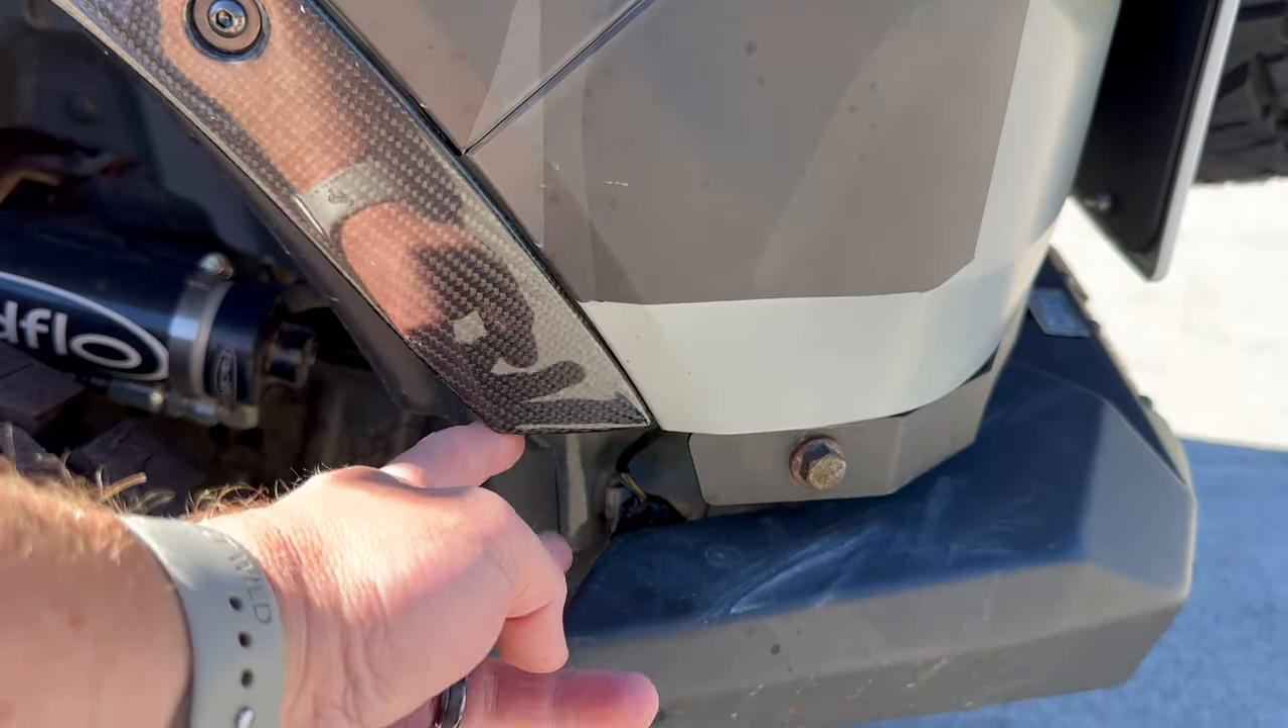You know, because I have a body lift, this filler plate, if it come out to here, it'd be perfect. But since it doesn't, there's going to be a little gap right there.